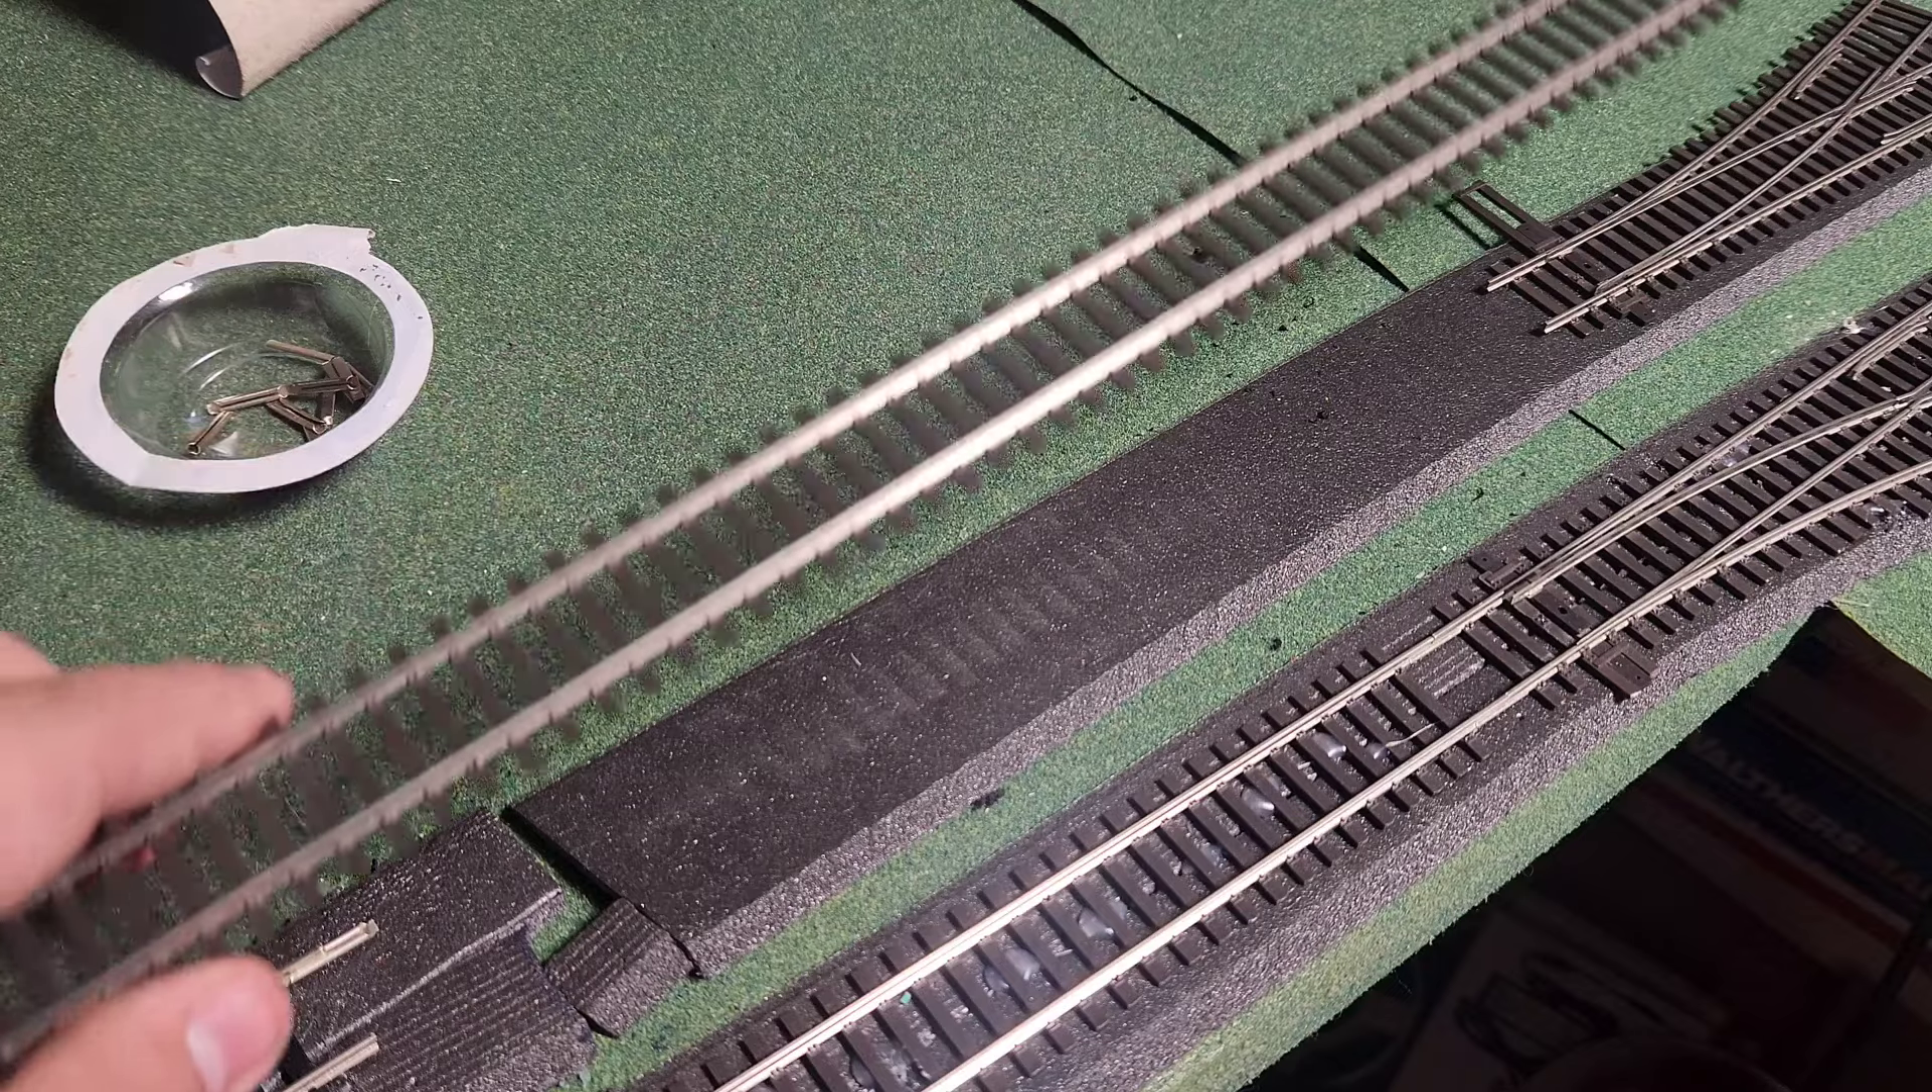Now we need to work on The section of track here that we have missing.